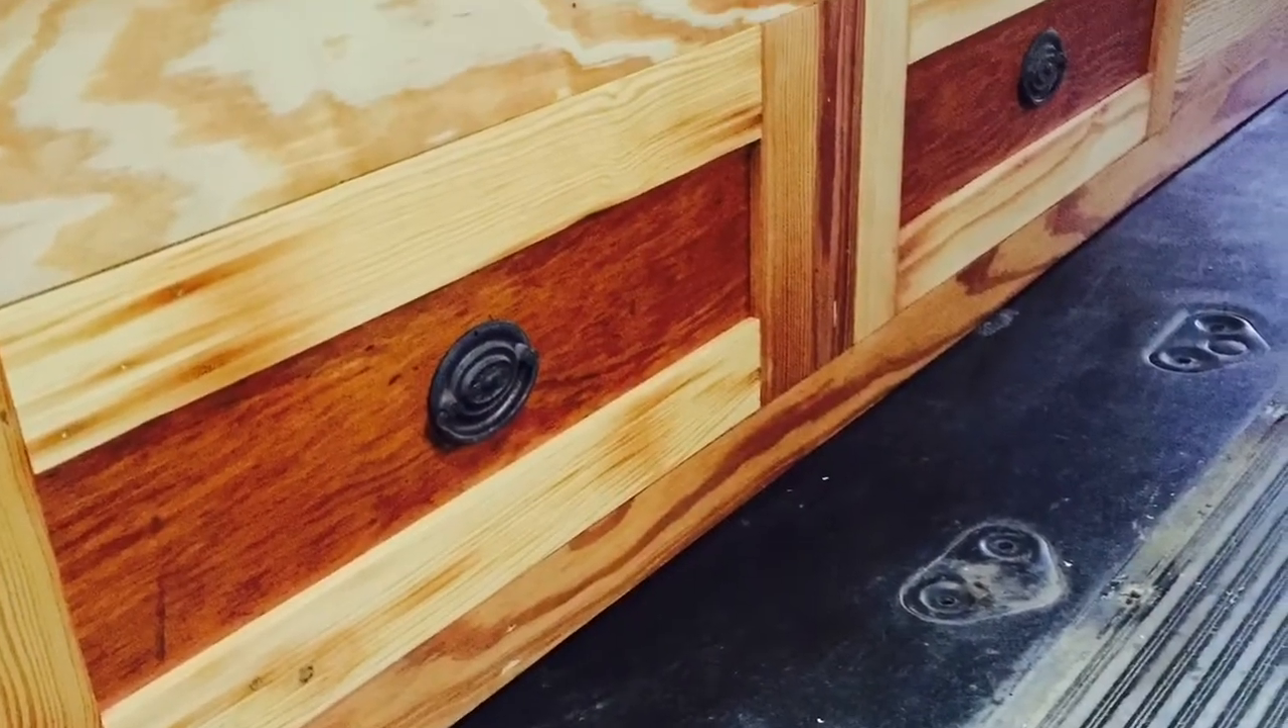Here you can see I have the hardware installed on the drawers under the bunk bed.